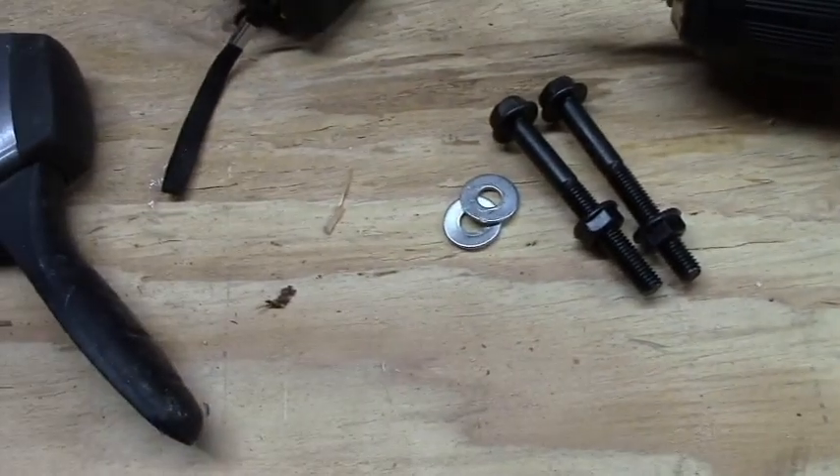And I've got two nuts on, well, a nut on each bolt.